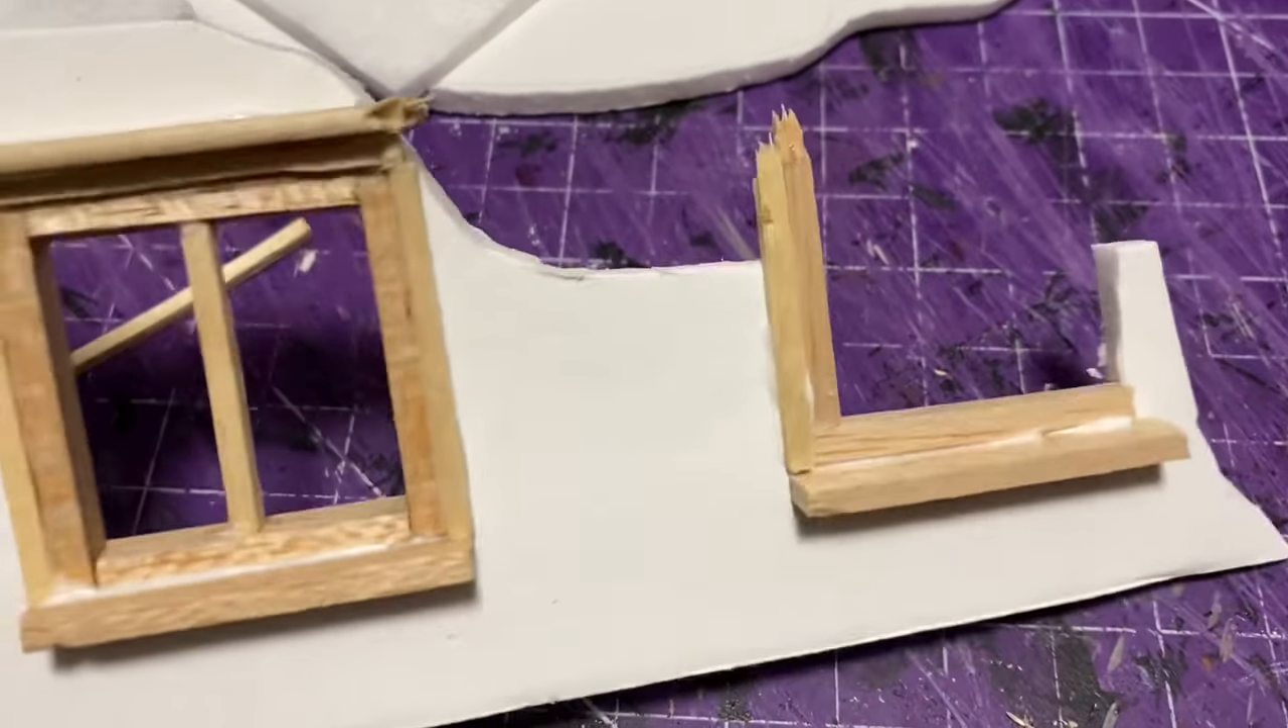So then I added some balsa wood that was left over in that plate to kind of frame out my window.